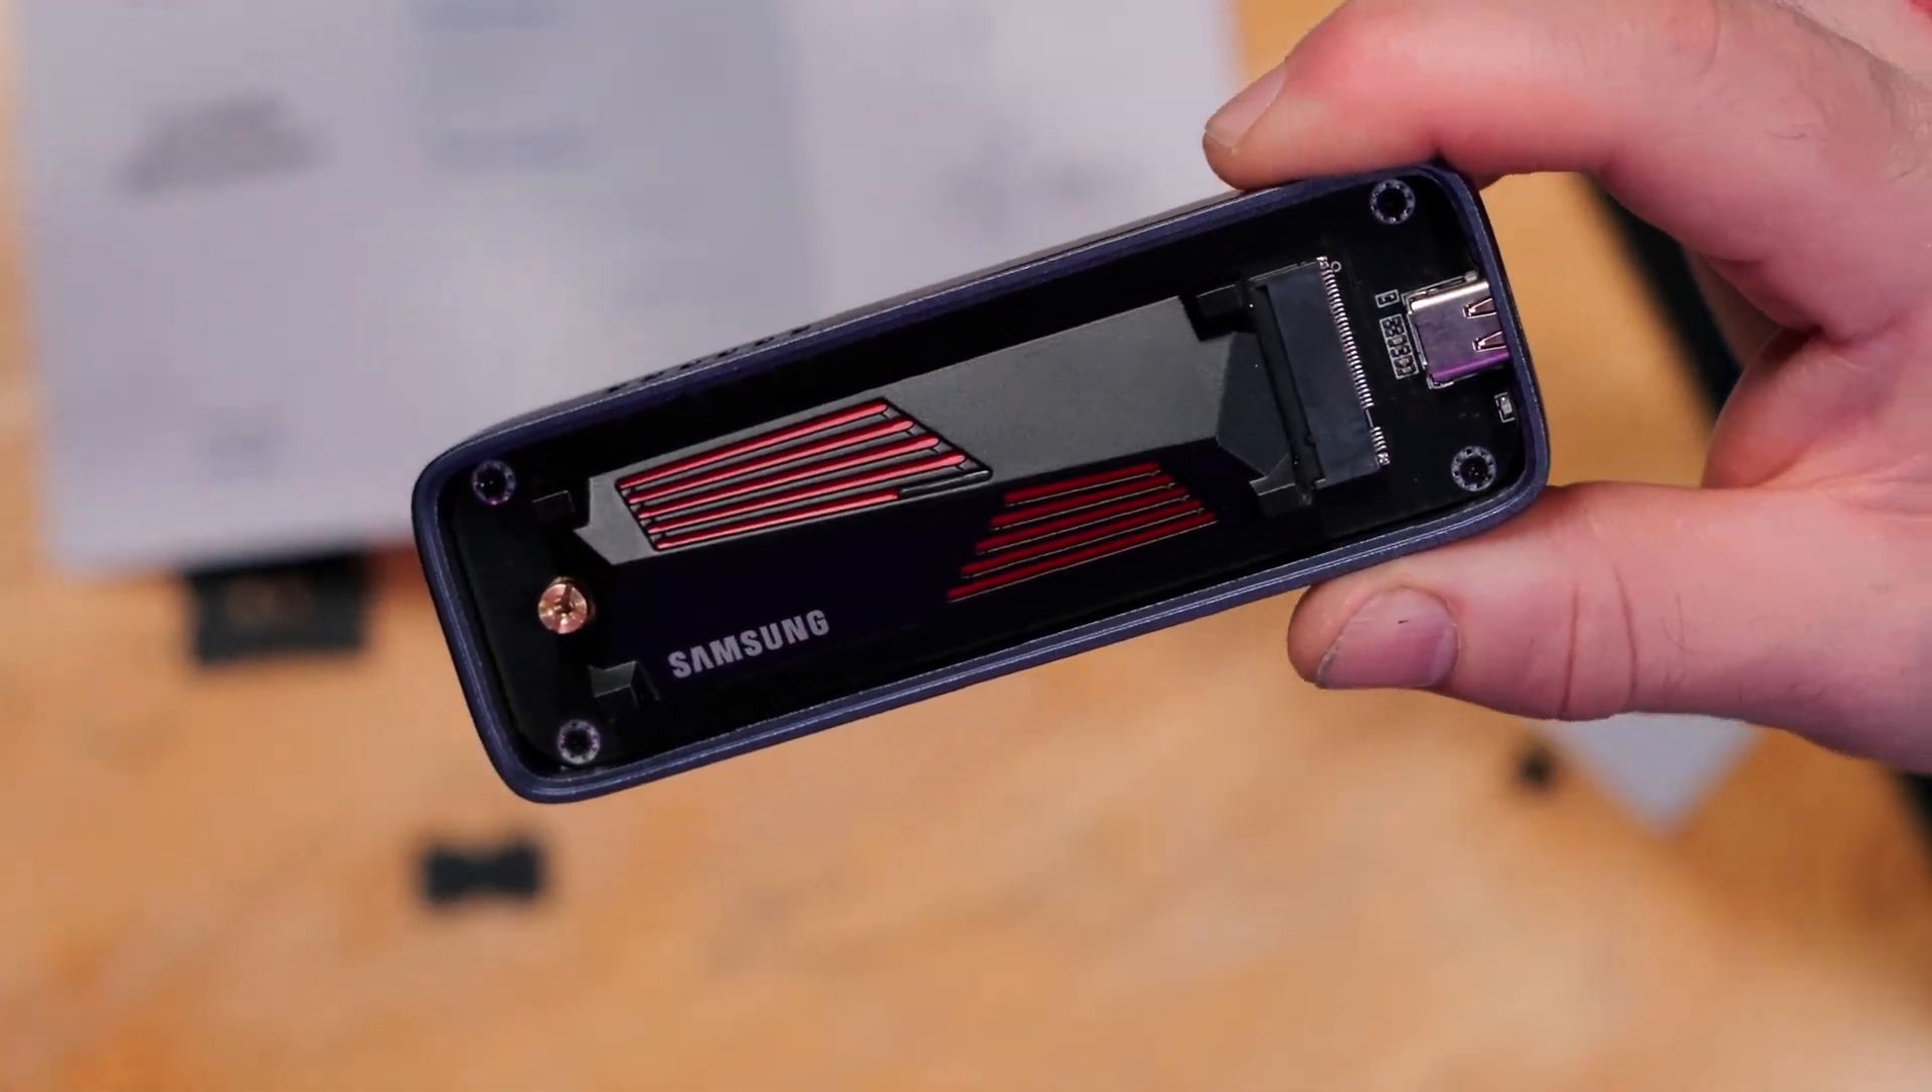I've now removed my slower Western Digital Drive, and I have my Samsung 990 Pro 4TB drive installed in this enclosure.